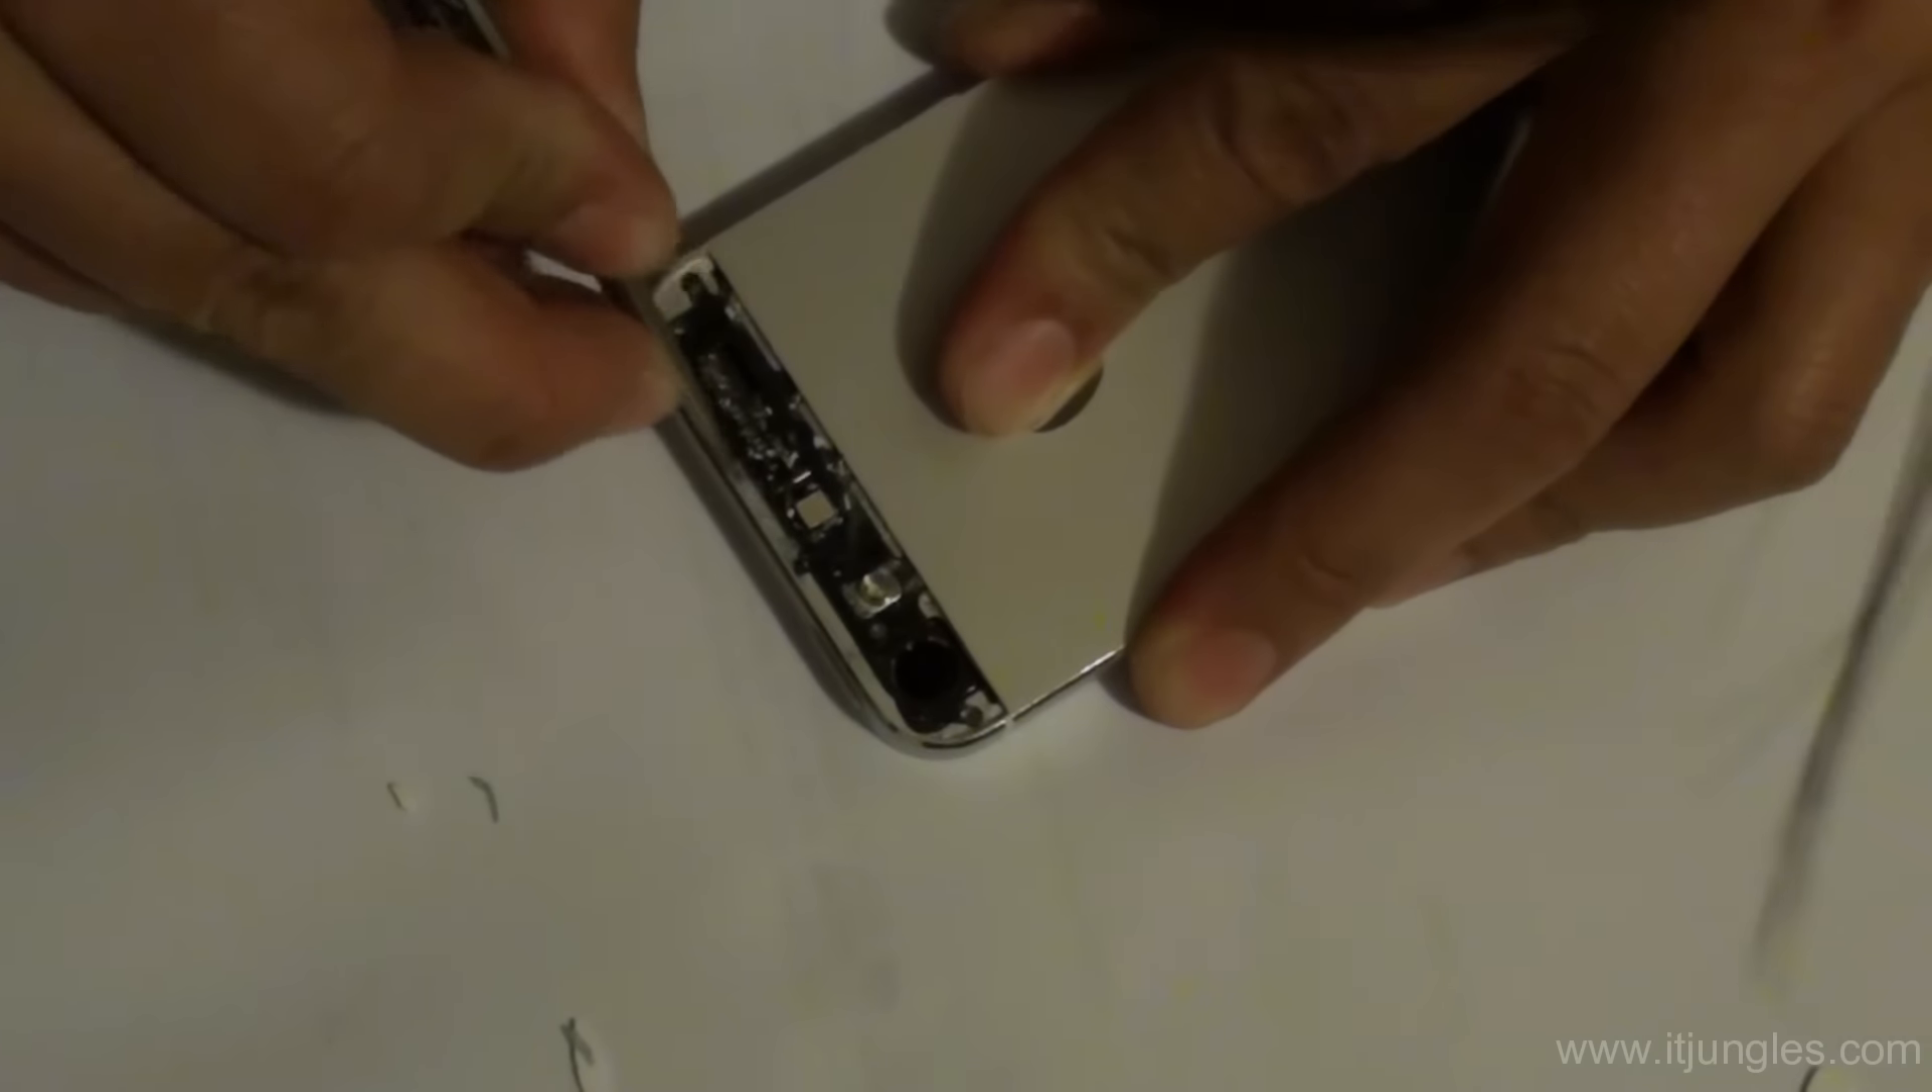You can see that the back glass has been removed.